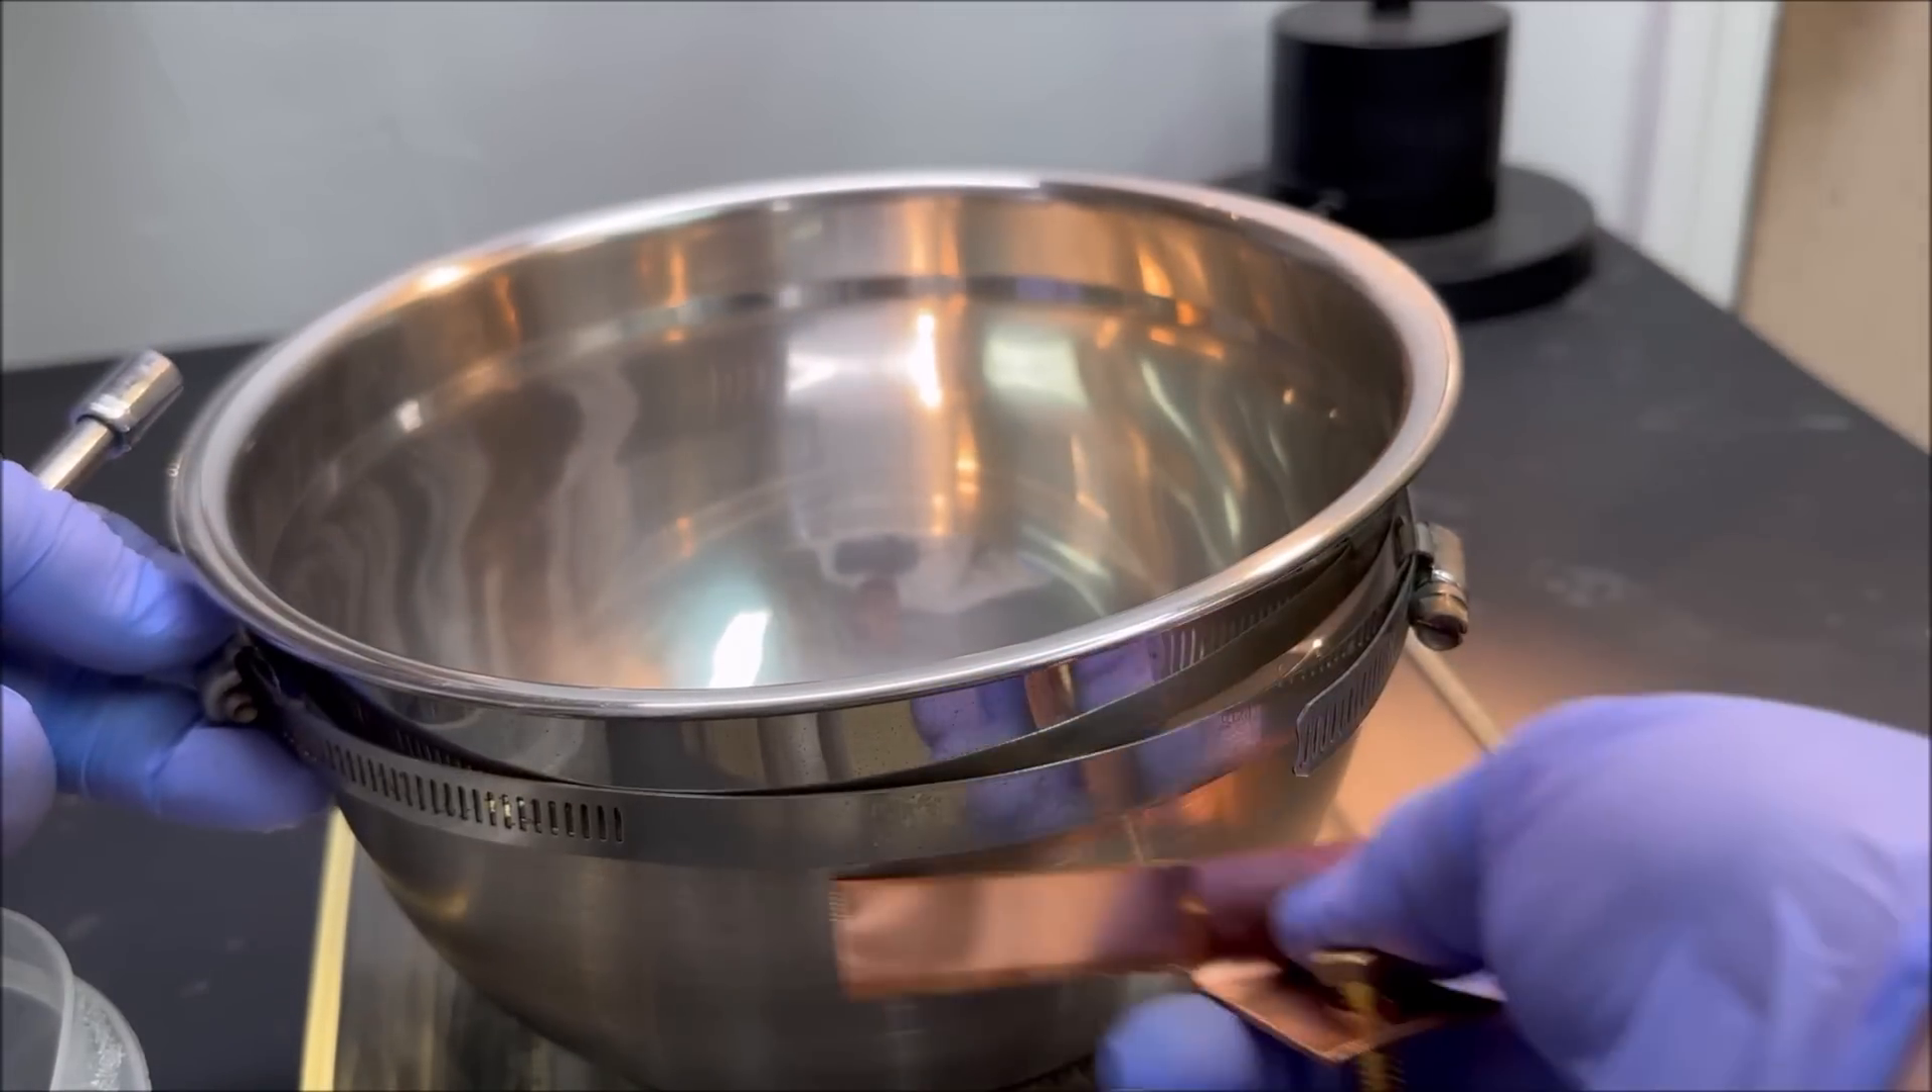I've got a steel hose clamp that fits around the circumference of the silver cell.